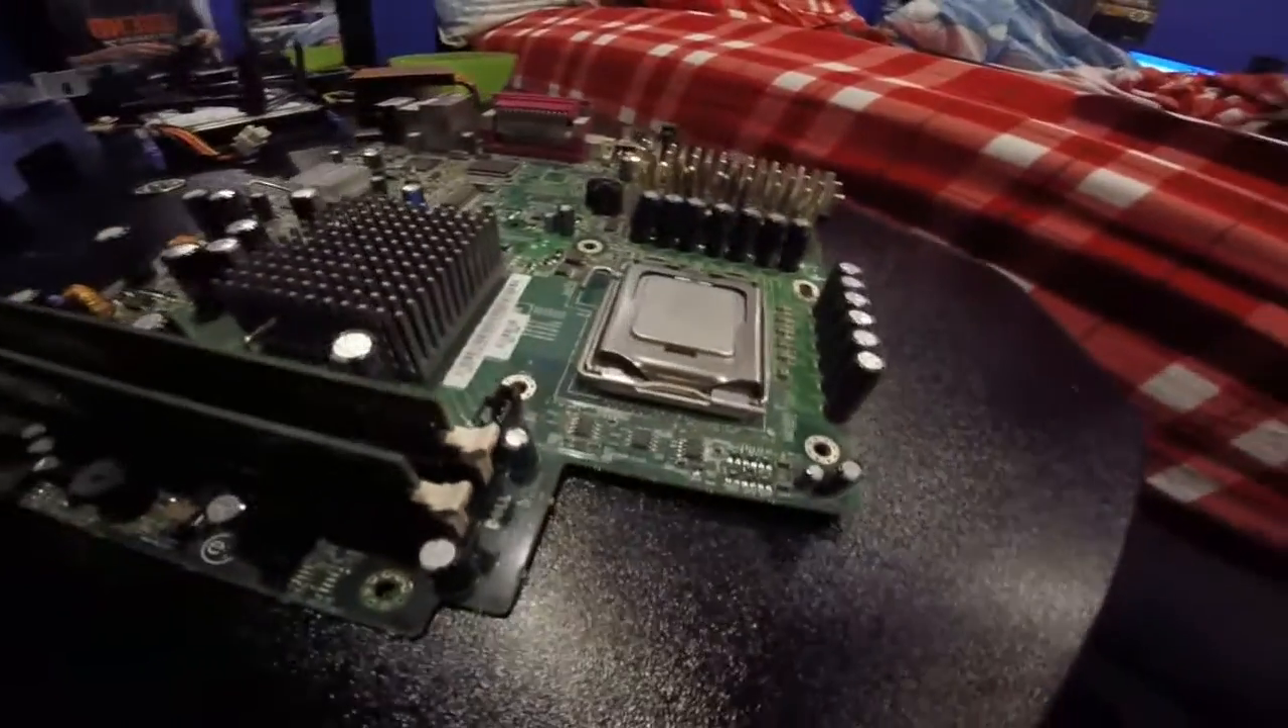And then now Now your CPU is secured and in place.